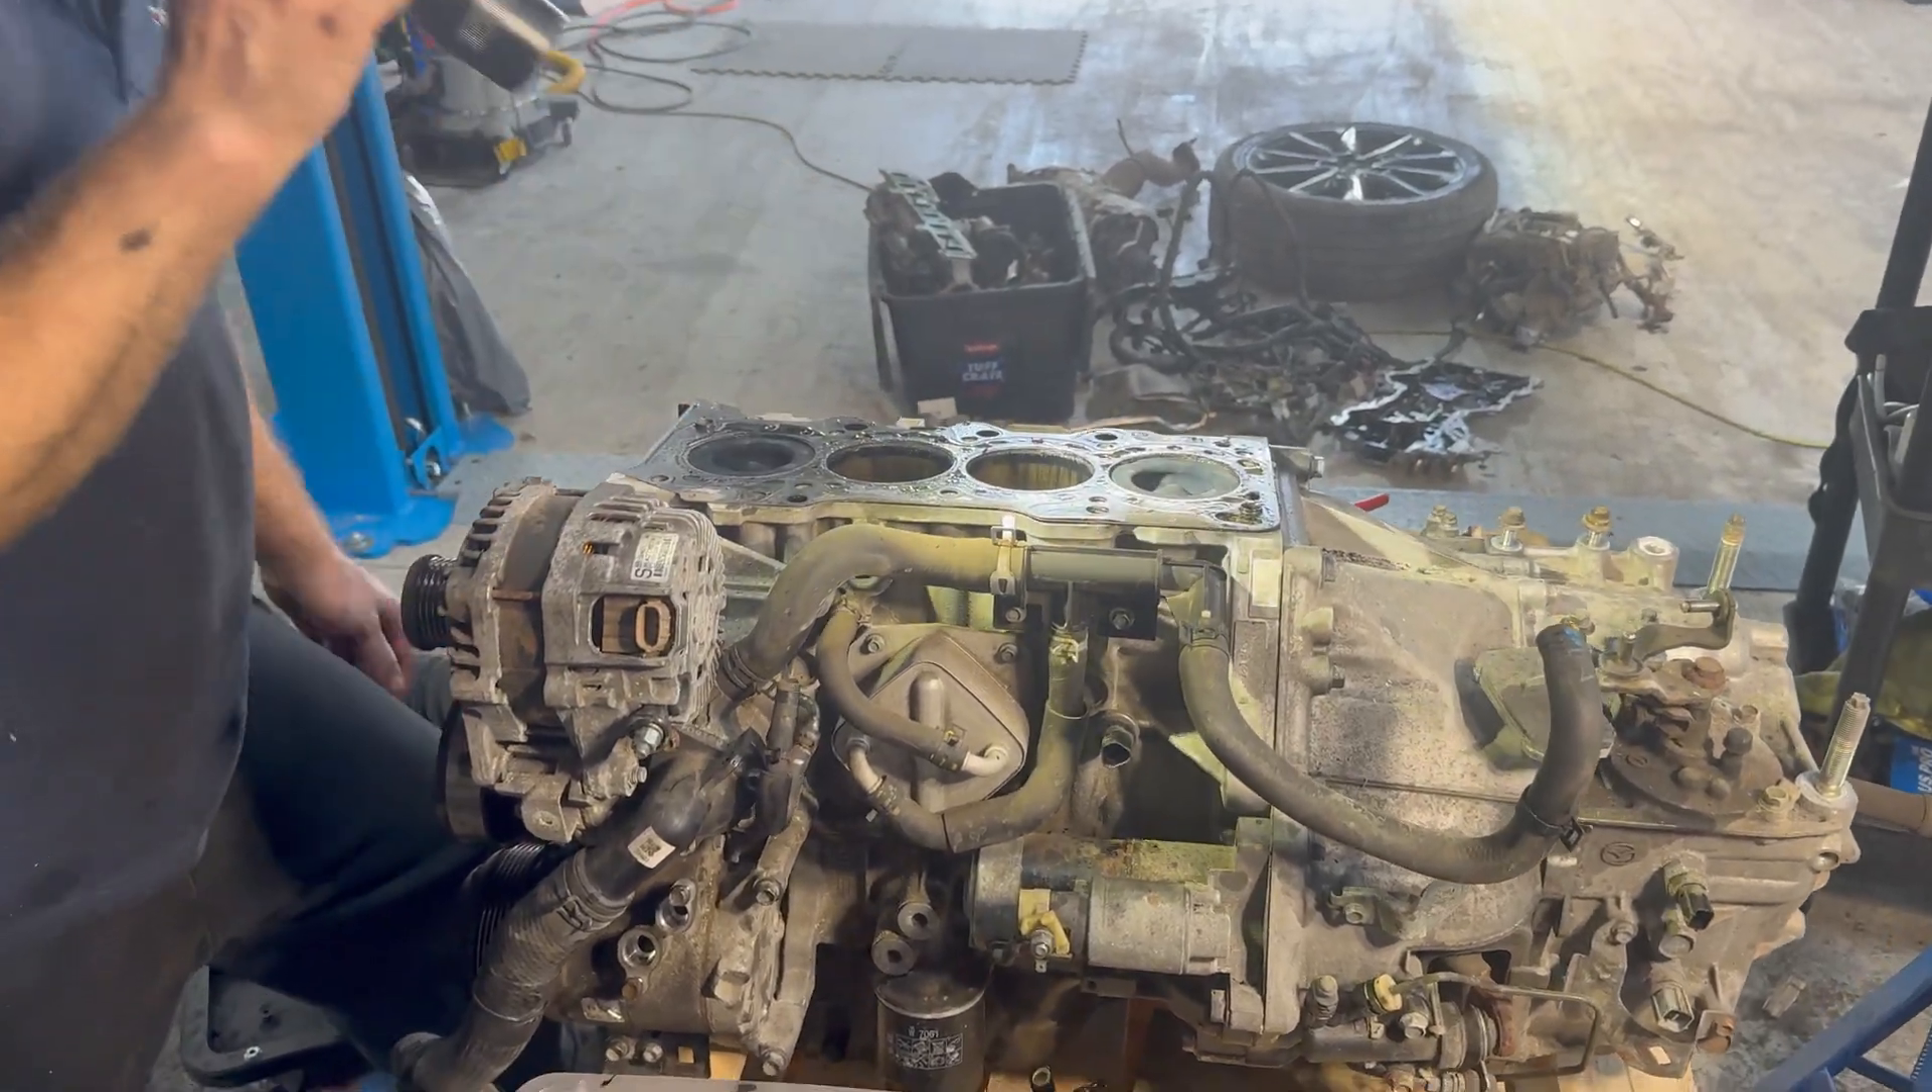So the head is off it was held by I believe 12 spline bolts.